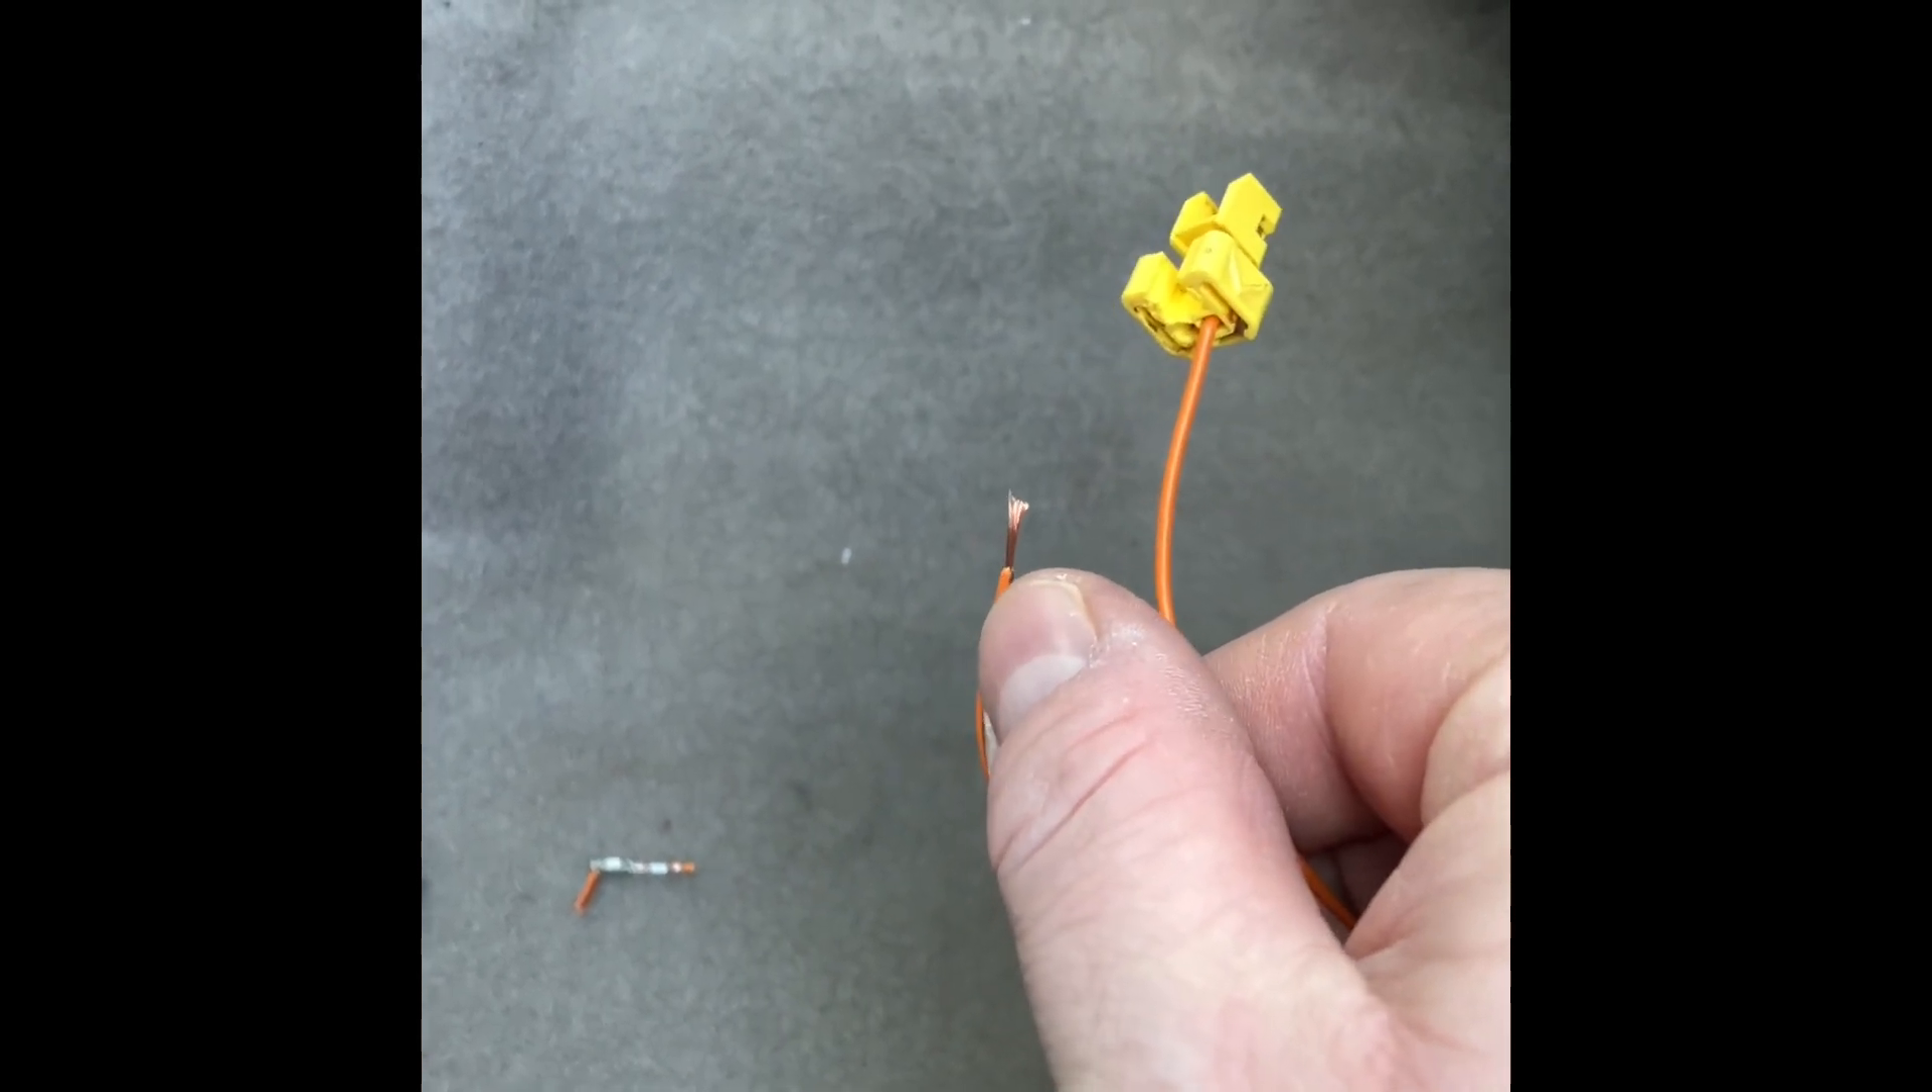So as you can now see we have removed some insulation on top of the wire and uh this is very very thin small wires so i had to use the smallest section for wires to get the insulation off.